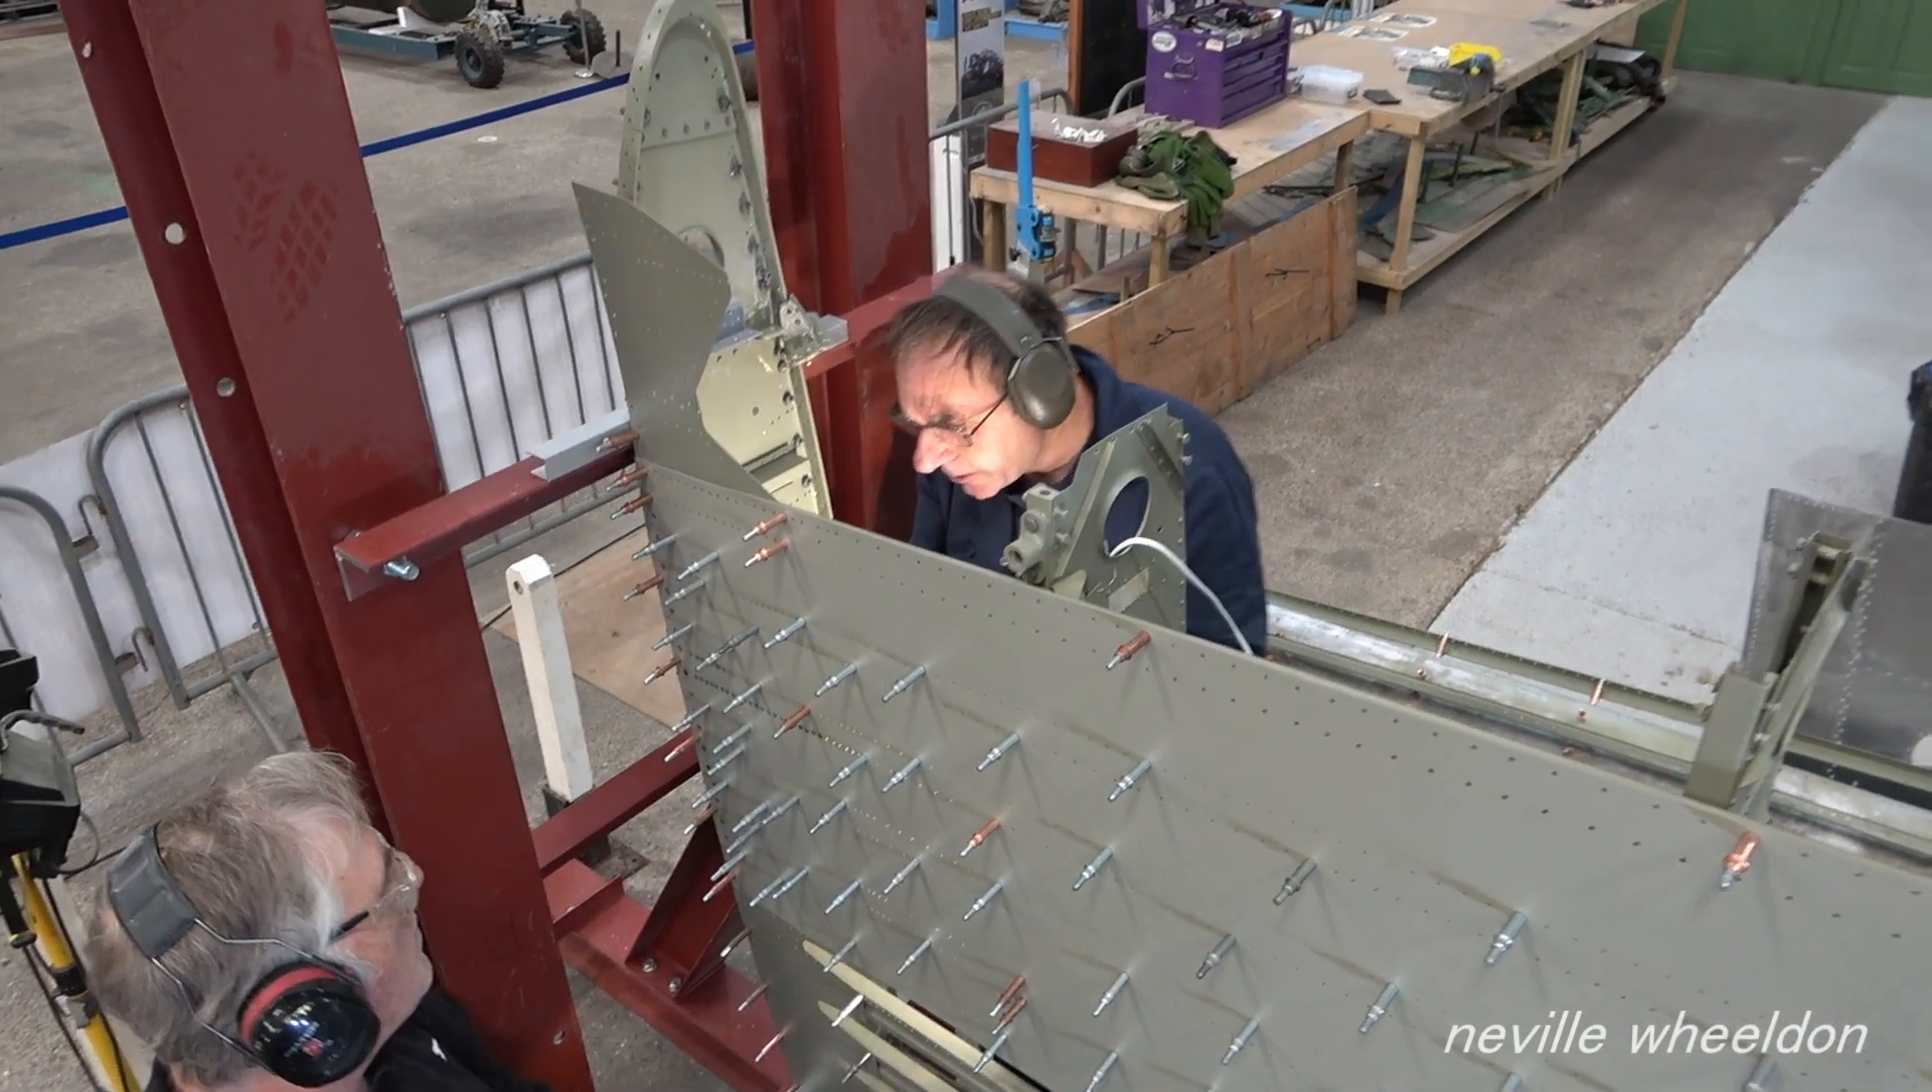Keith and john had pinned two of the skins to the frame of the french wing nx664.